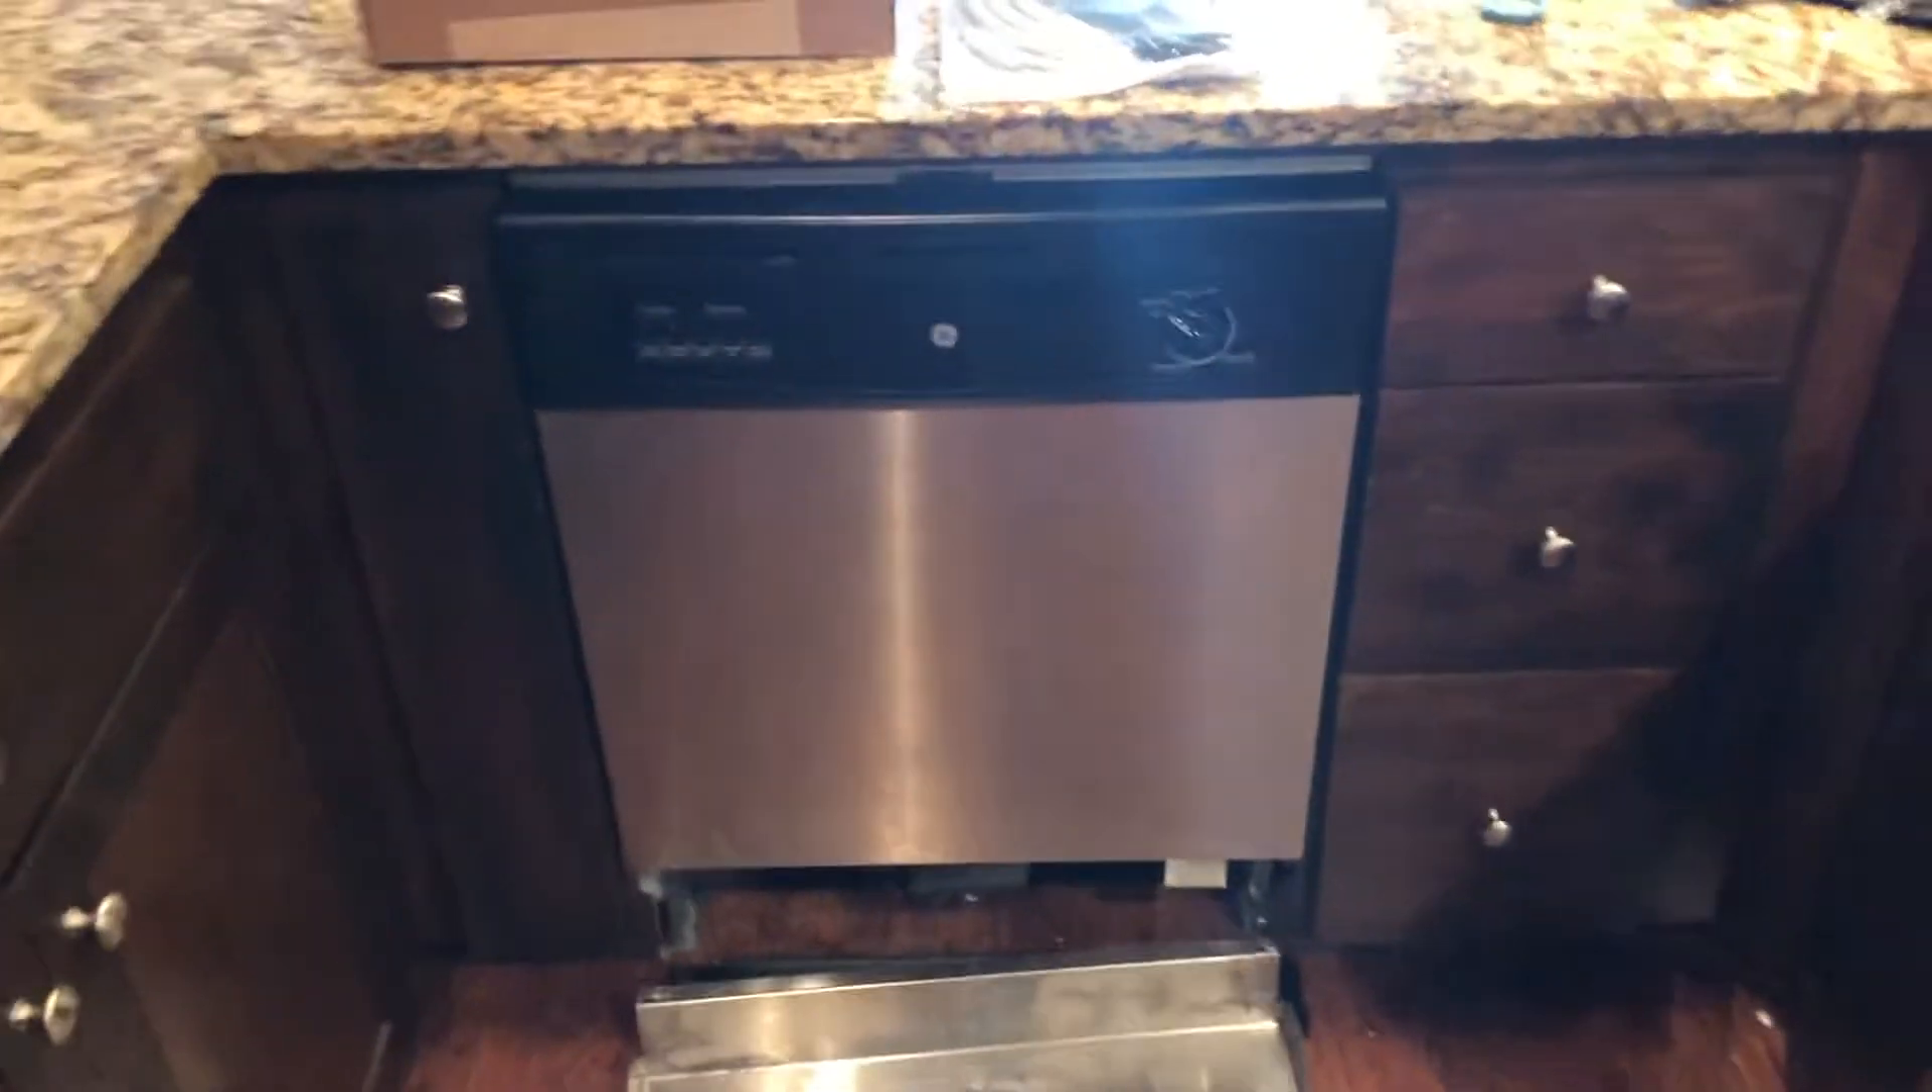All I've done at this point is taken off the bottom panel.